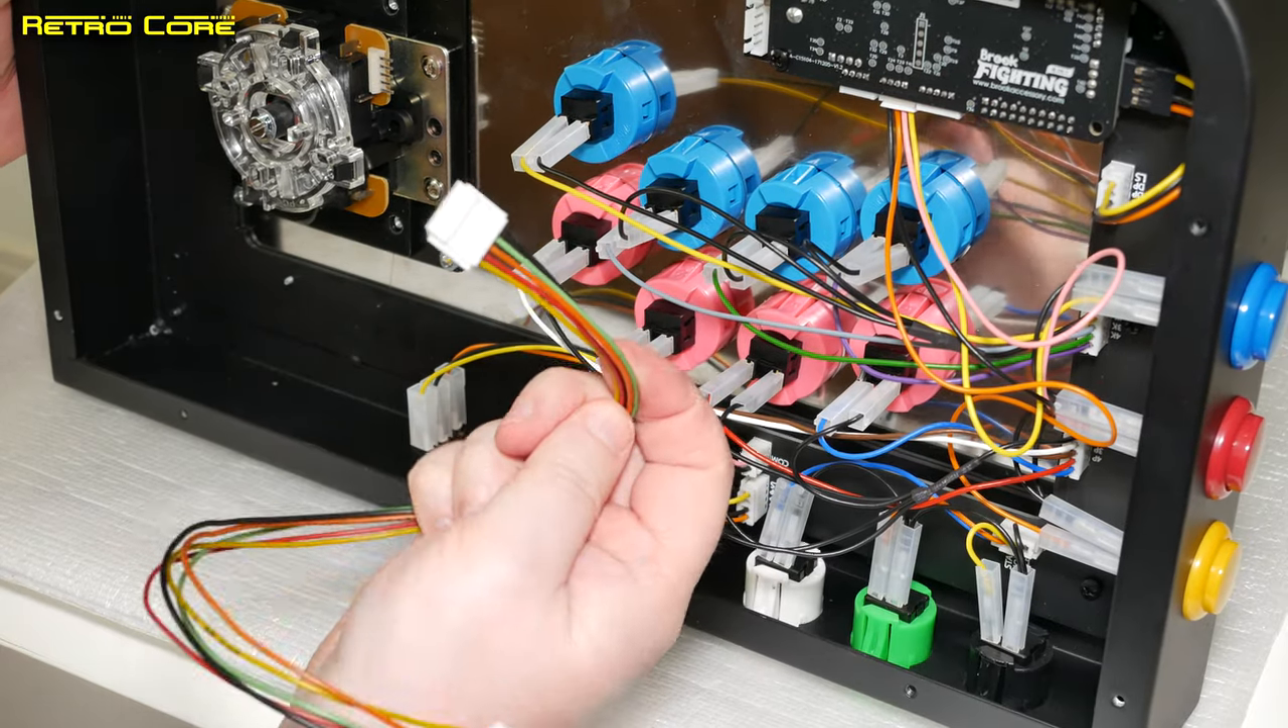We're almost there. So we've got to connect up the joystick to the brook fighting board.